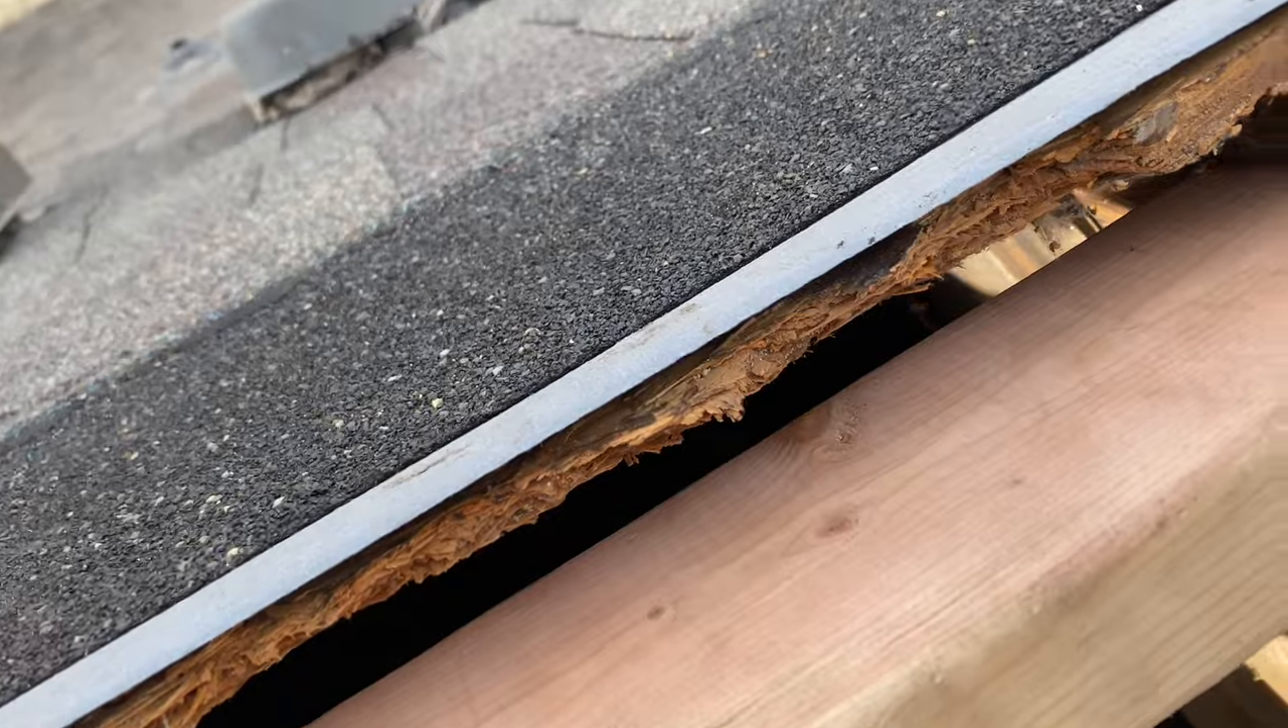You can see there's a gap between the plywood to this structural board here.